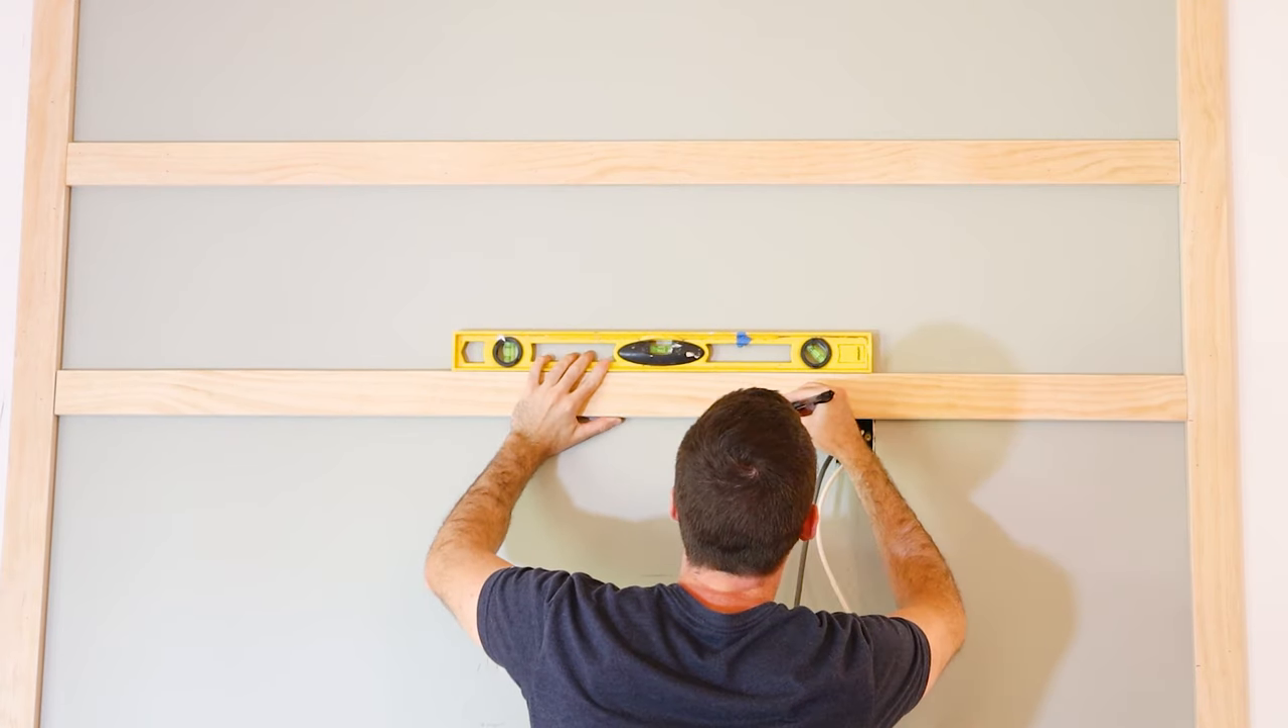You can see i have a couple of outlets in the way of this slat so i'll trace around them and cut out with the jigsaw.